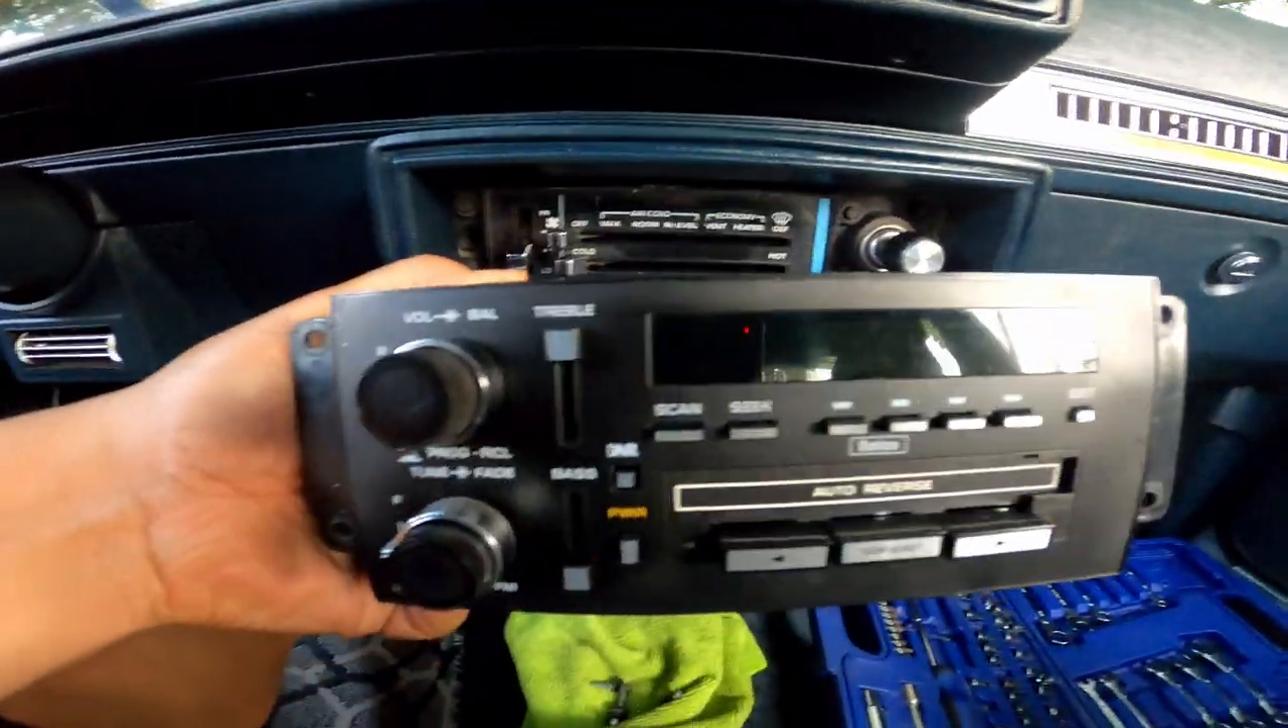Okay guys, so we removed the four screws and pulled the radio out.